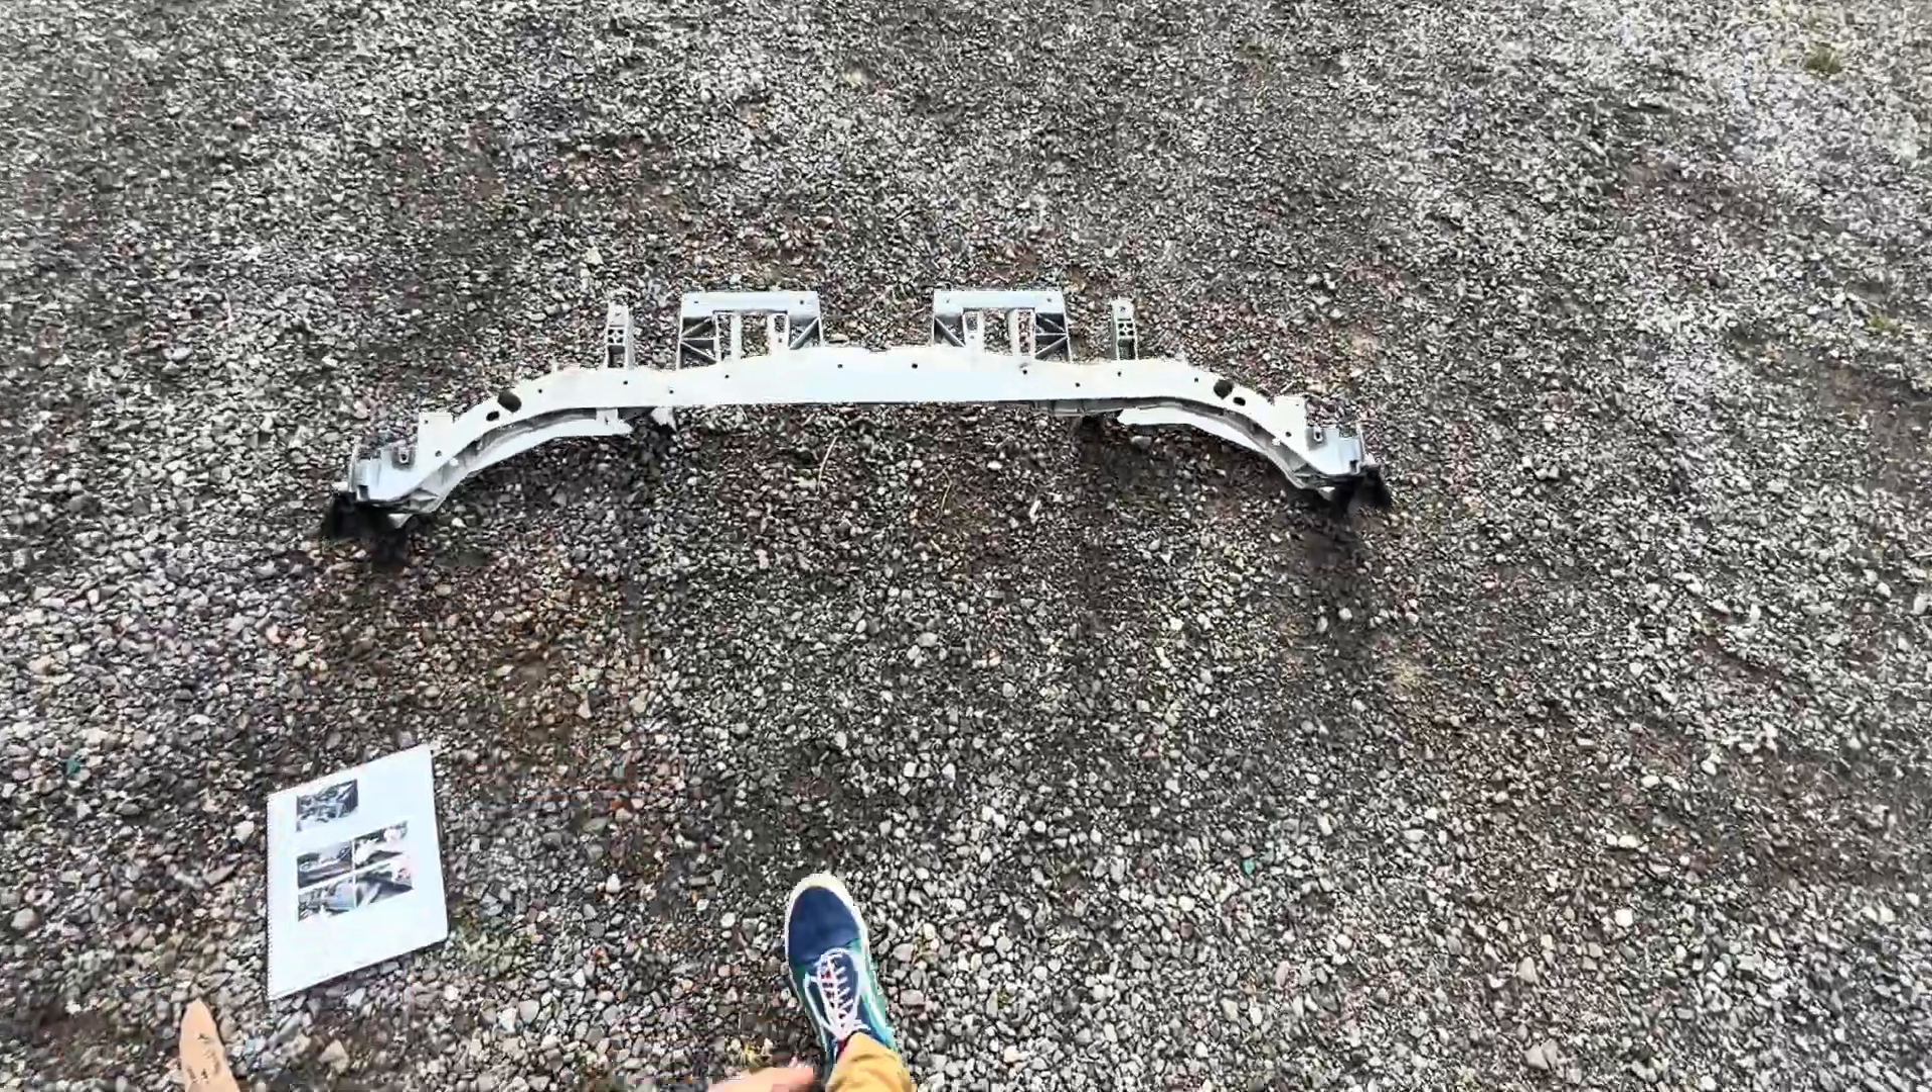Here we have the radiator support beam fully taken out of my car.